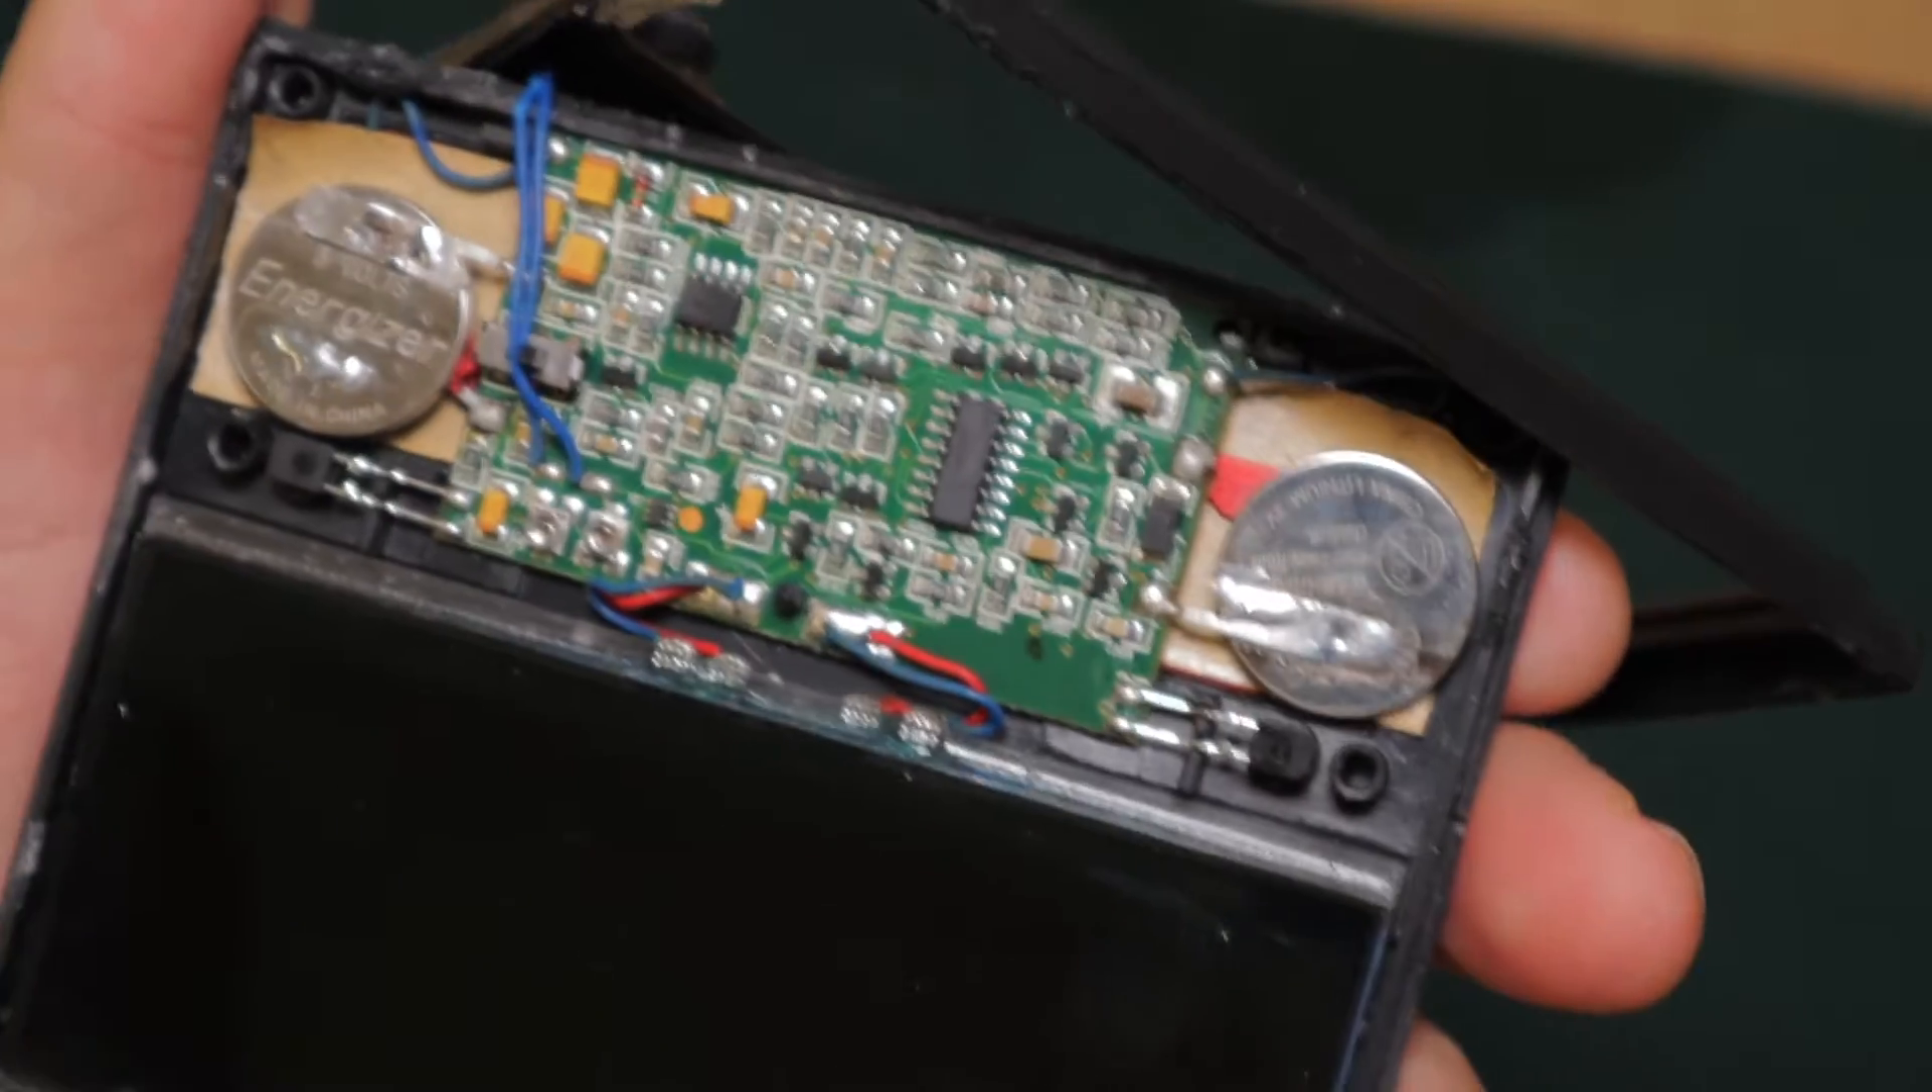So you can see I've got the two batteries and I've soldered these in and that was really difficult to do.